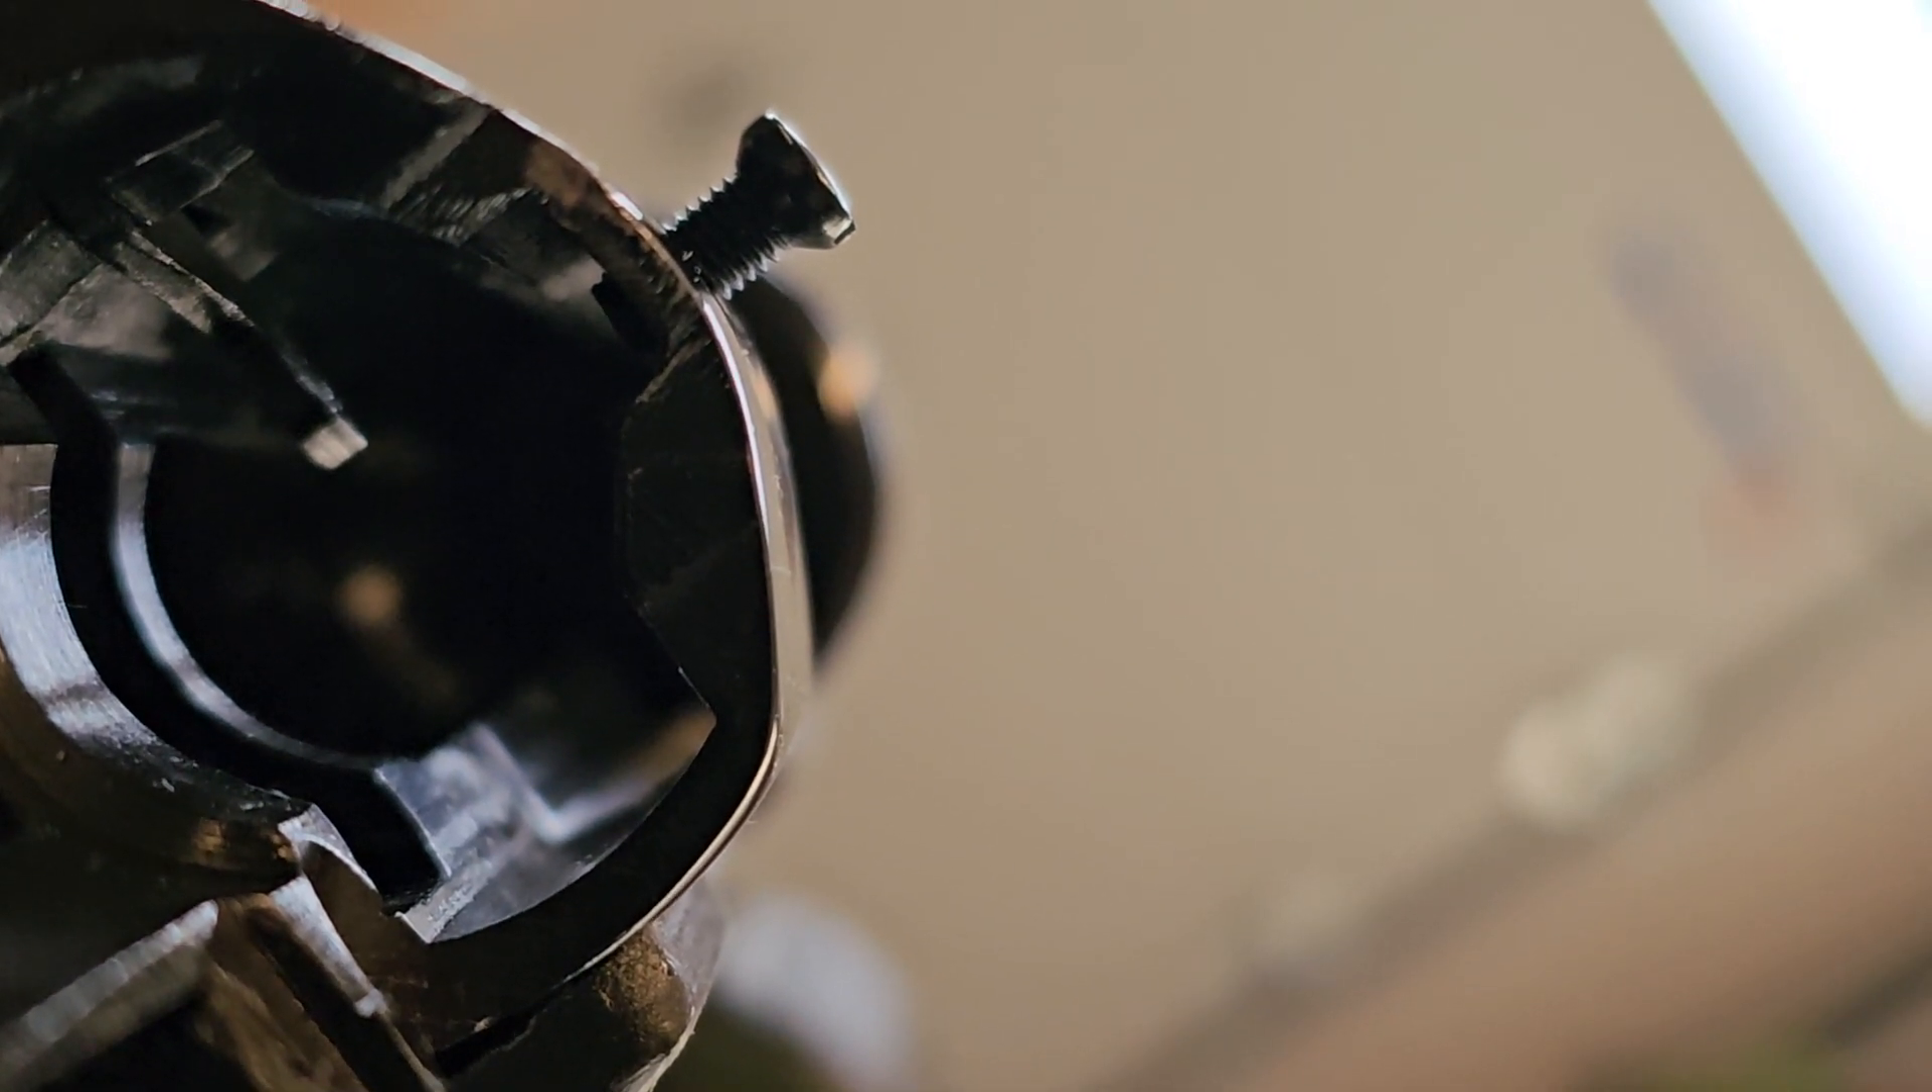Well, maybe you can see the screw, how much it sticks out.